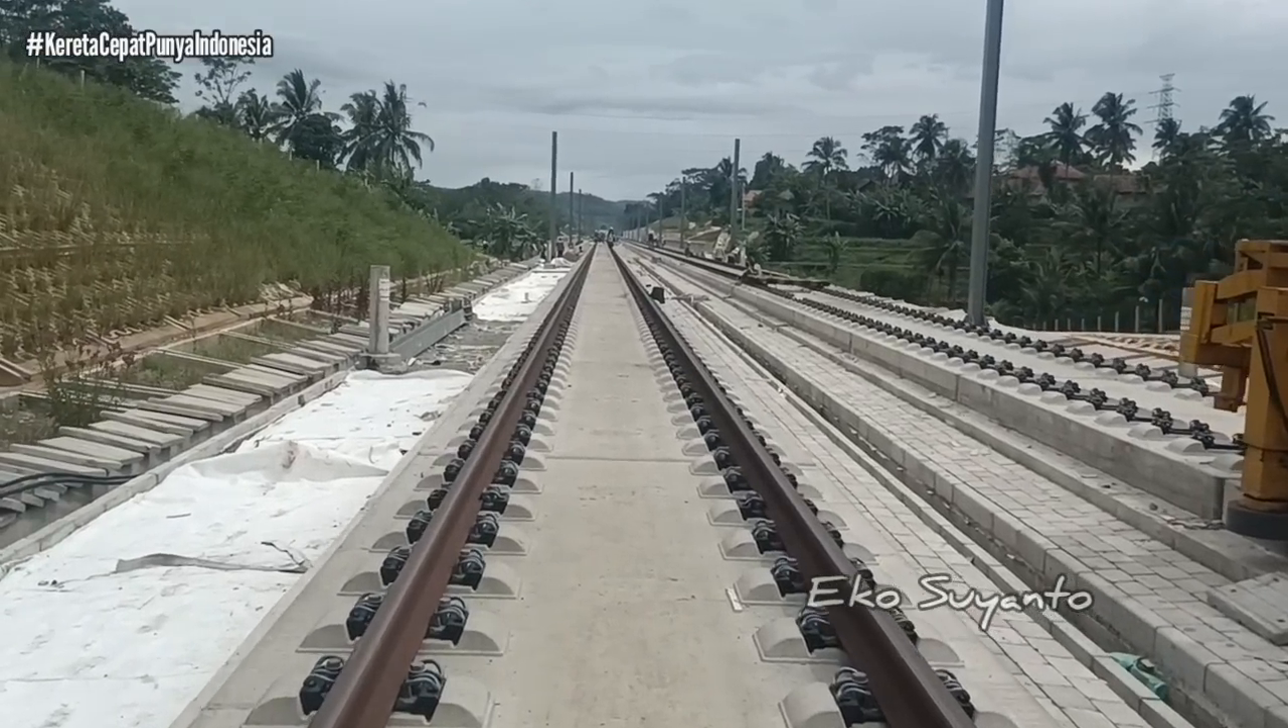Kita perhatikan di jalur dua ini yang sudah terpasang rel.